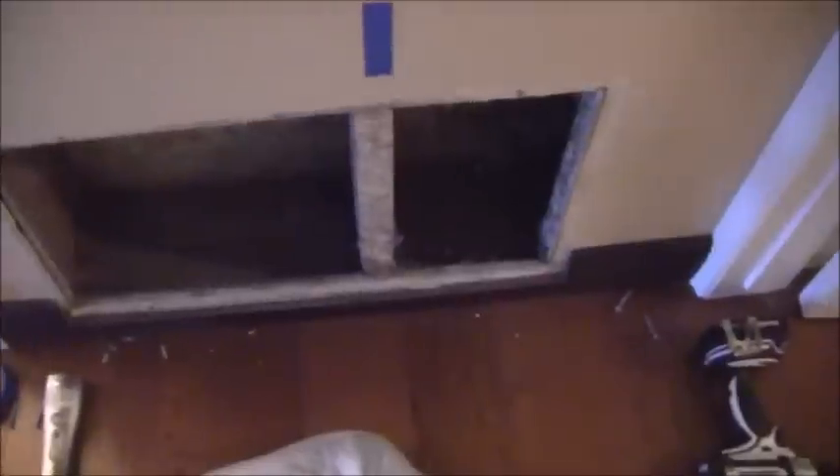Okay I've got the panel the return air panel removed.